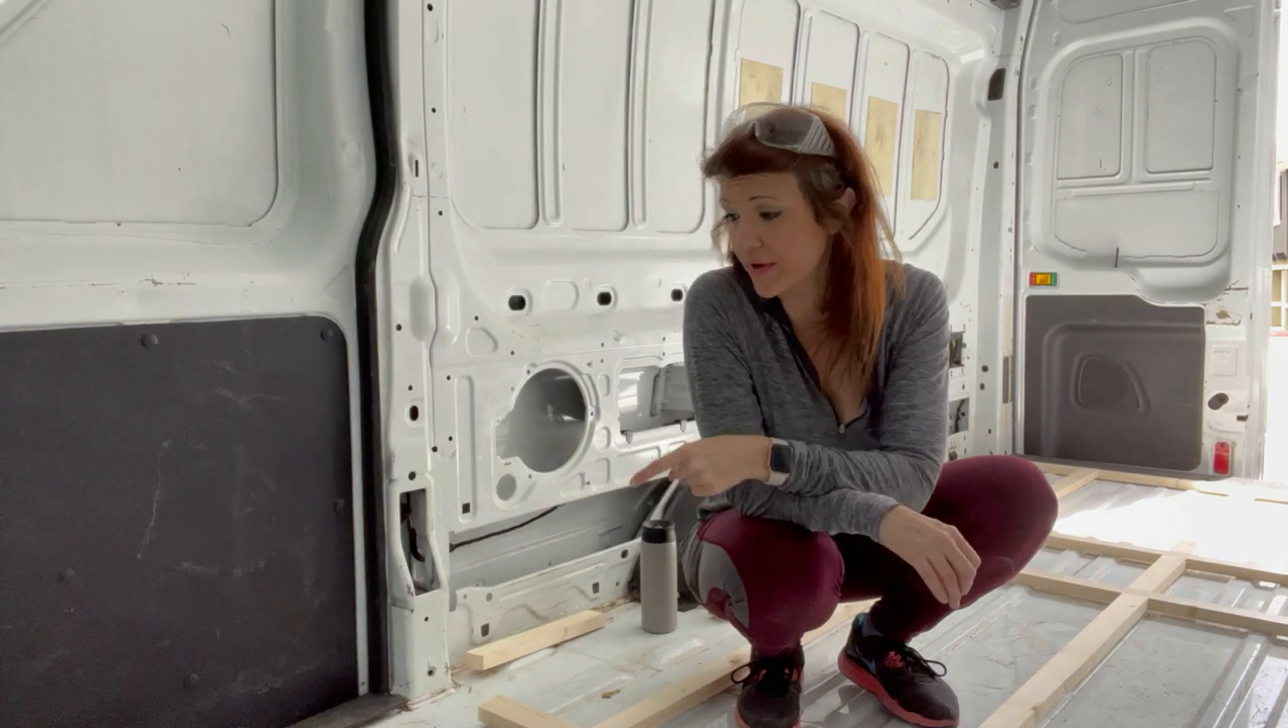I've got most of the wood laid down.